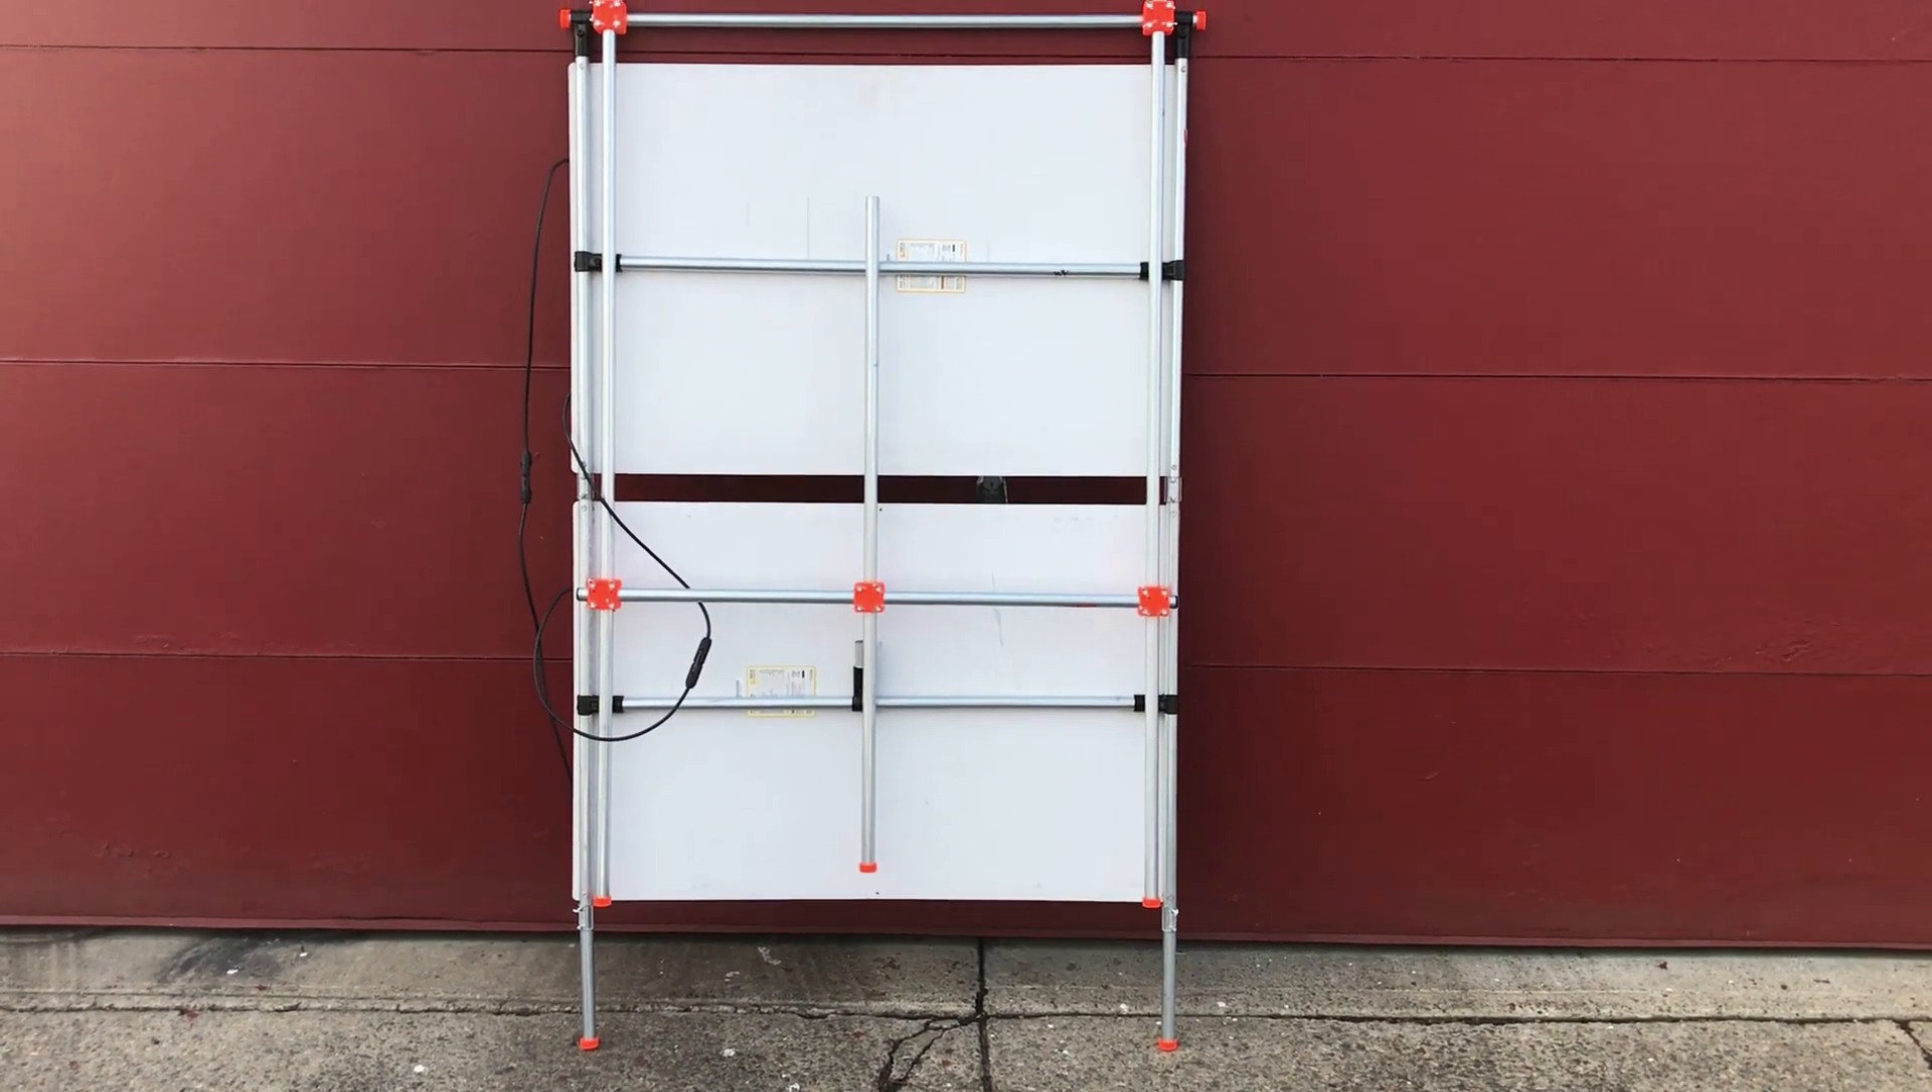I've got two 100 watt flexible panels mounted, and this is where it's folded up.